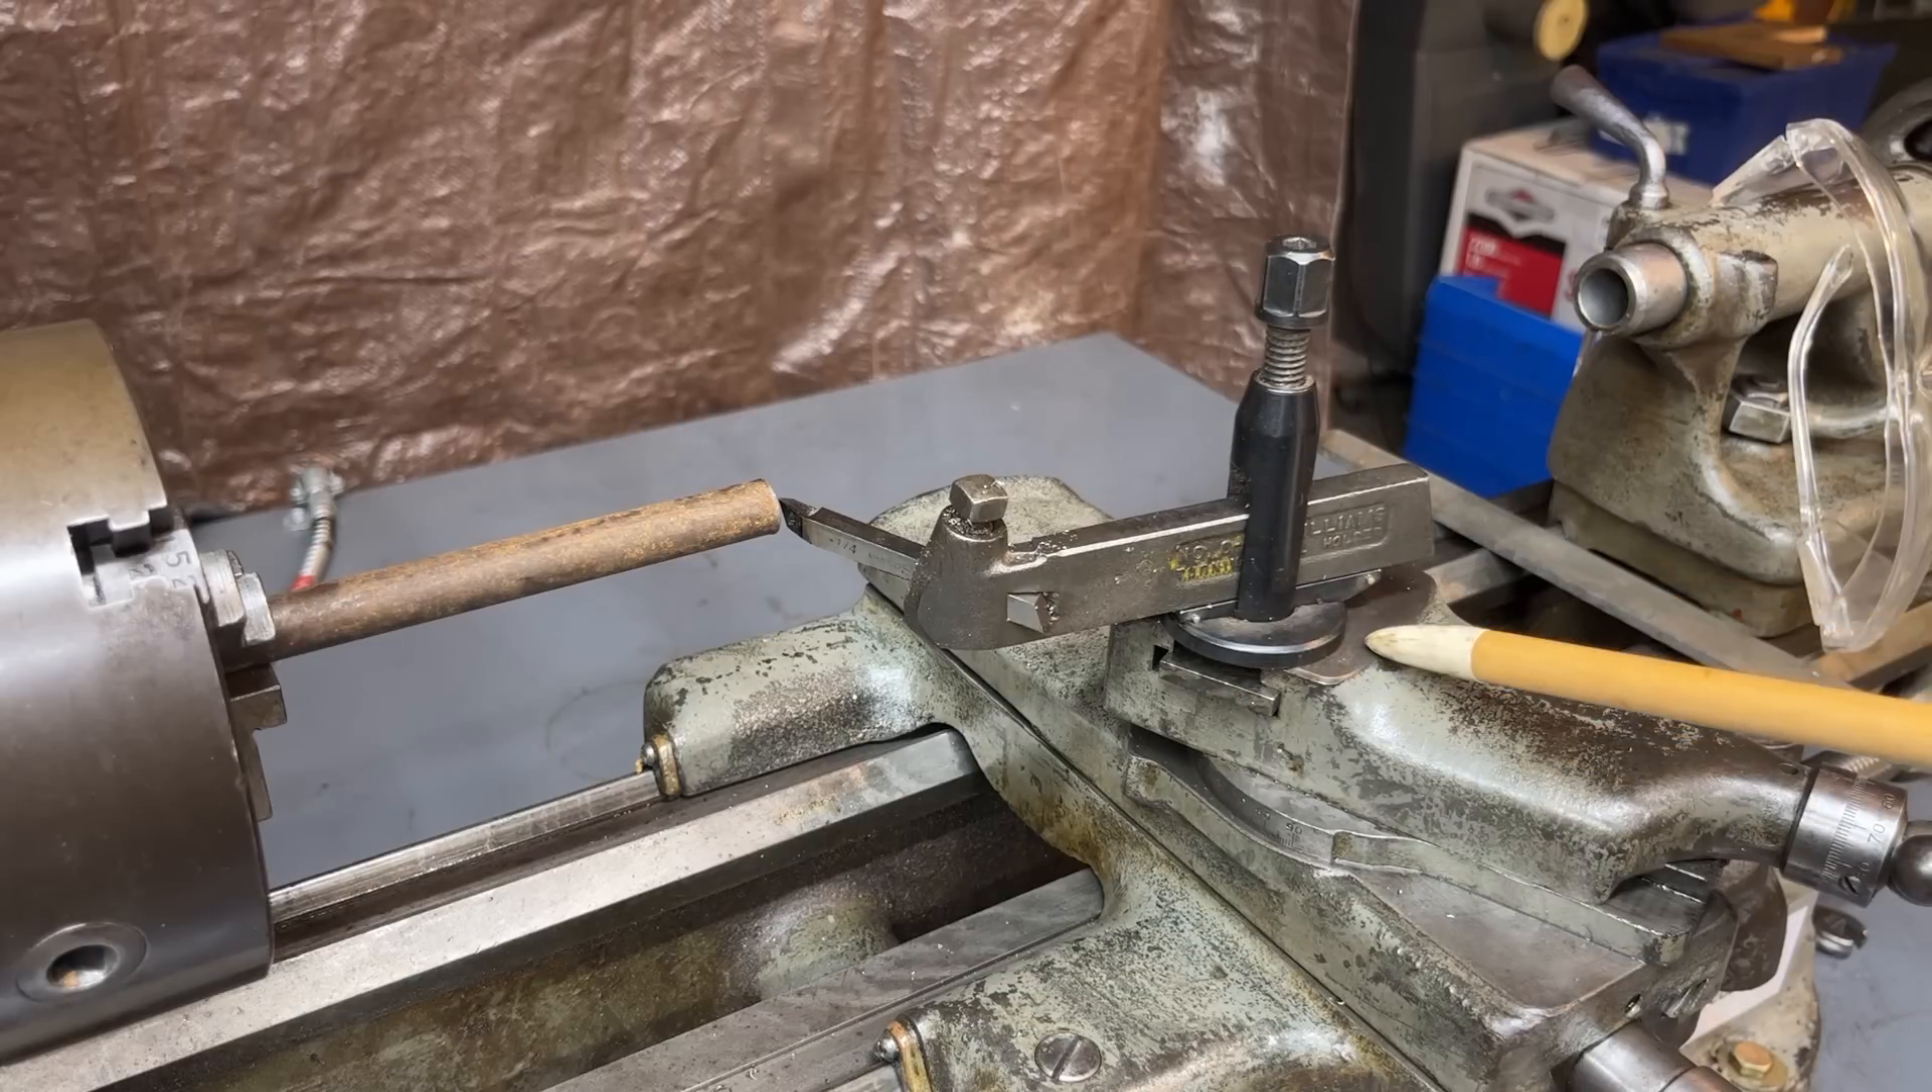All right, there's way, way too much tool hanging out of the tool holder.